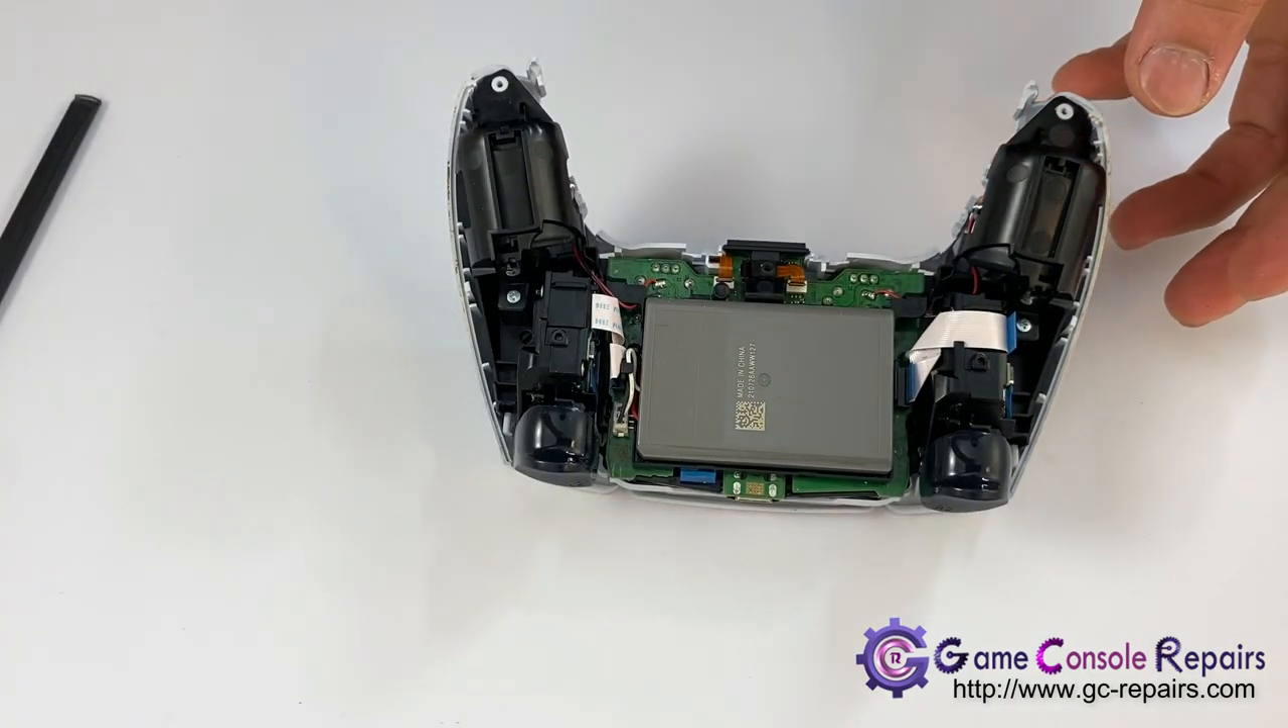So that's our back cover removed.